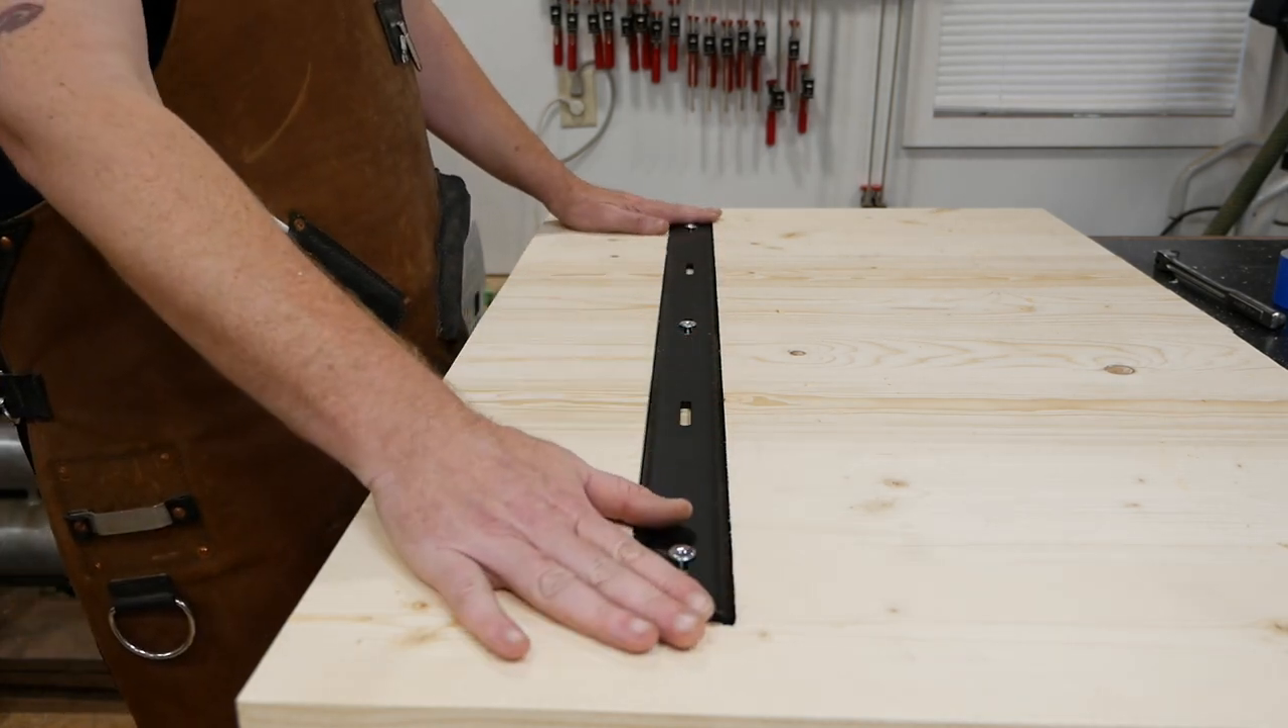And there it is you got your c-channel installed.